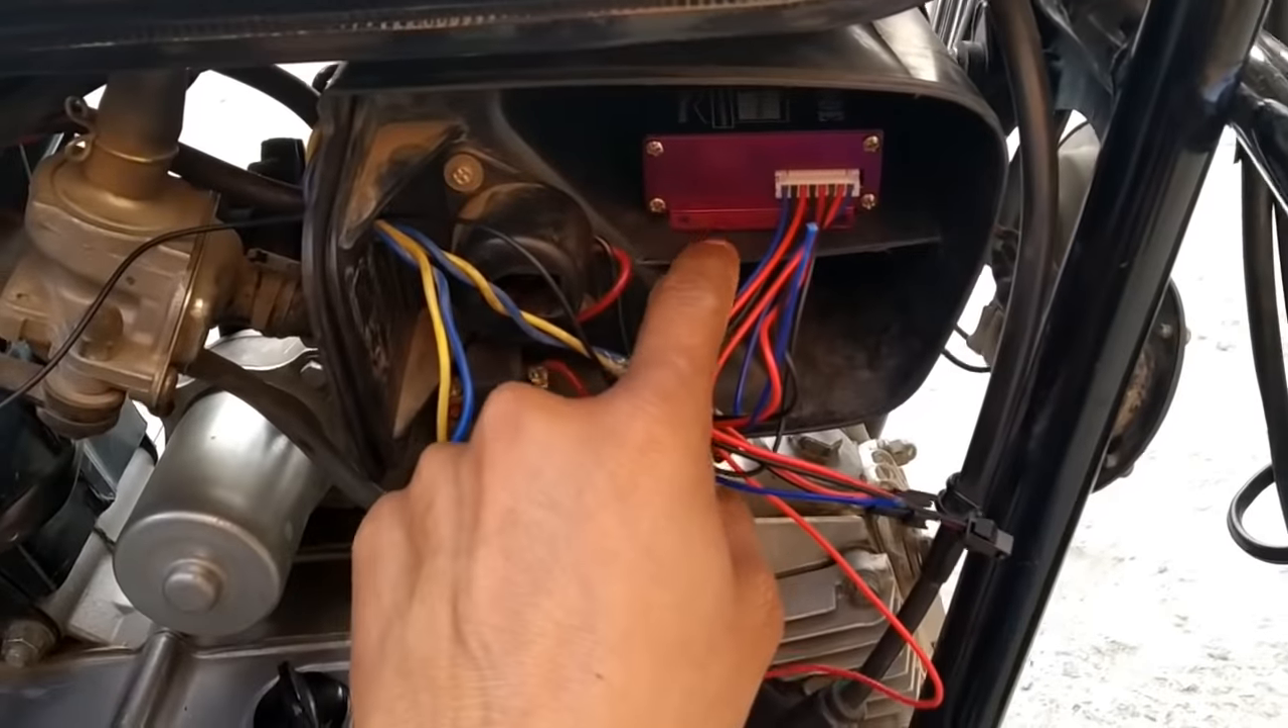अब देख सकते हैं ये device में हमने socket लगा दिया।